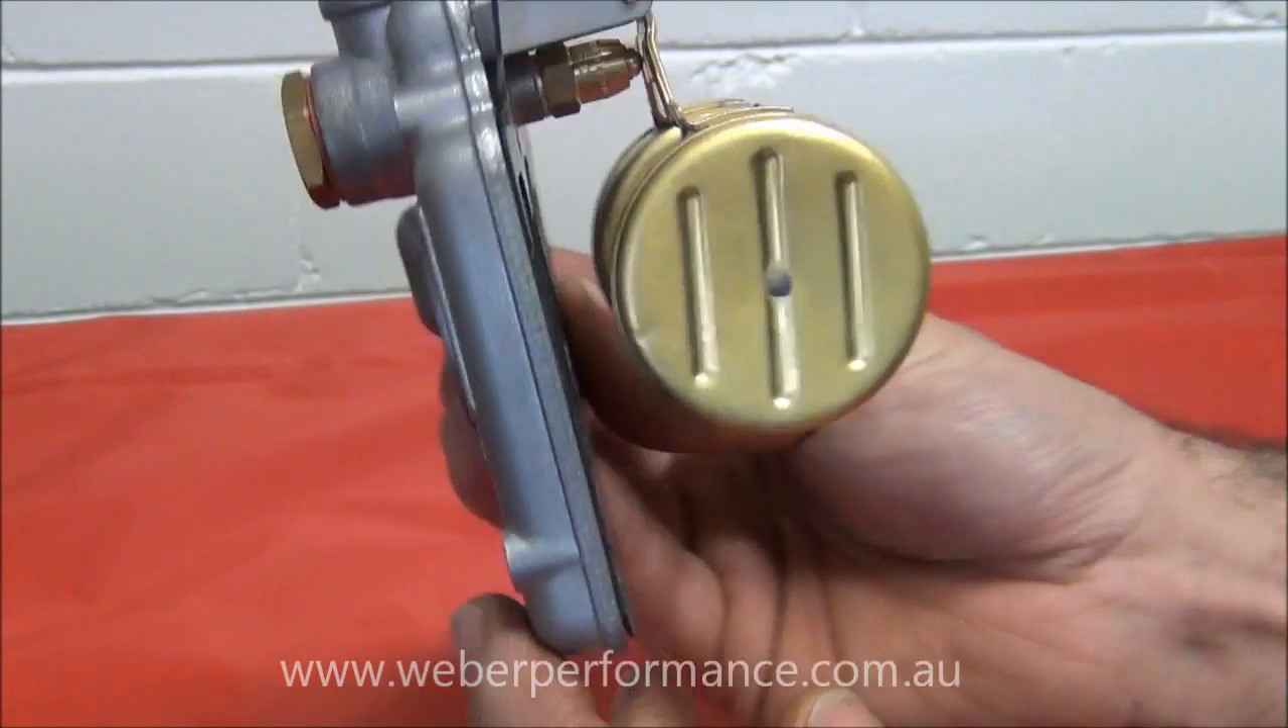And then we have our float installed.